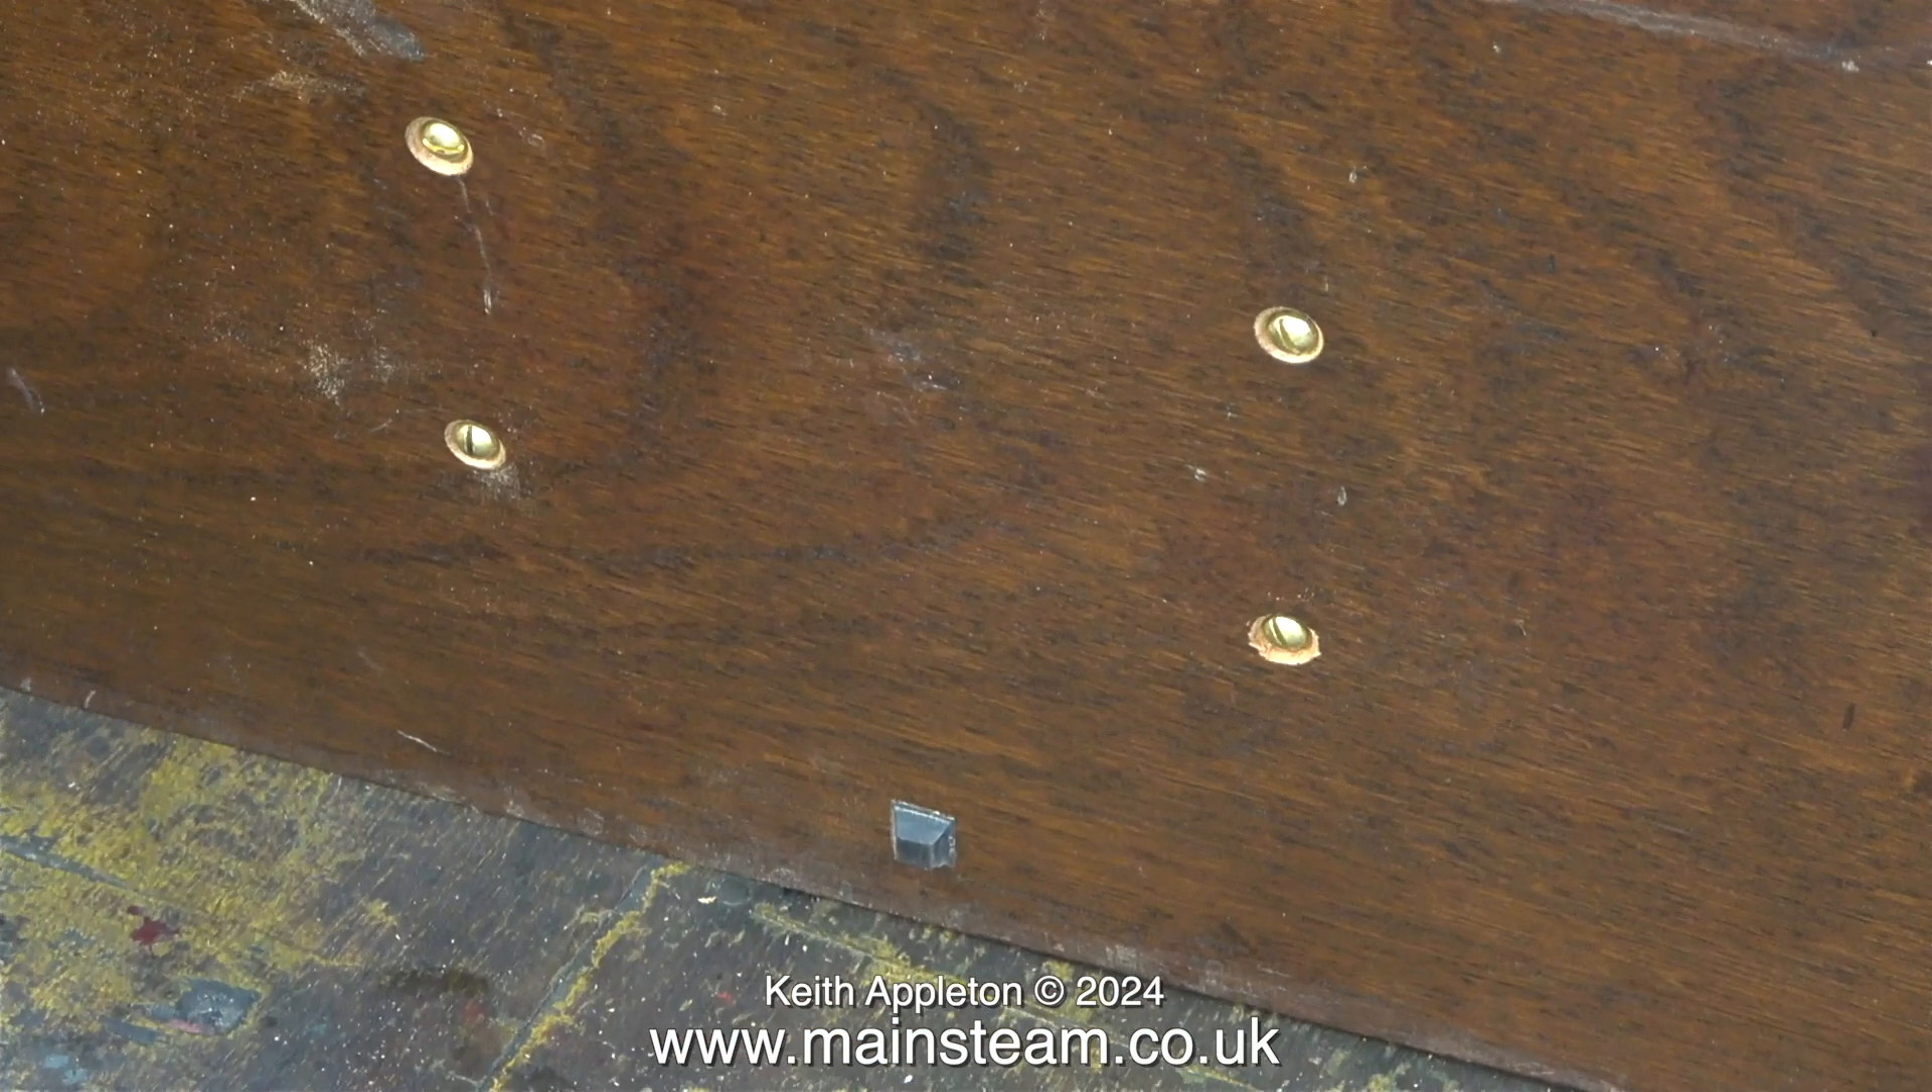This clip shows the bolt heads of these brass 4BA bolts nicely recessed into the baseboard.